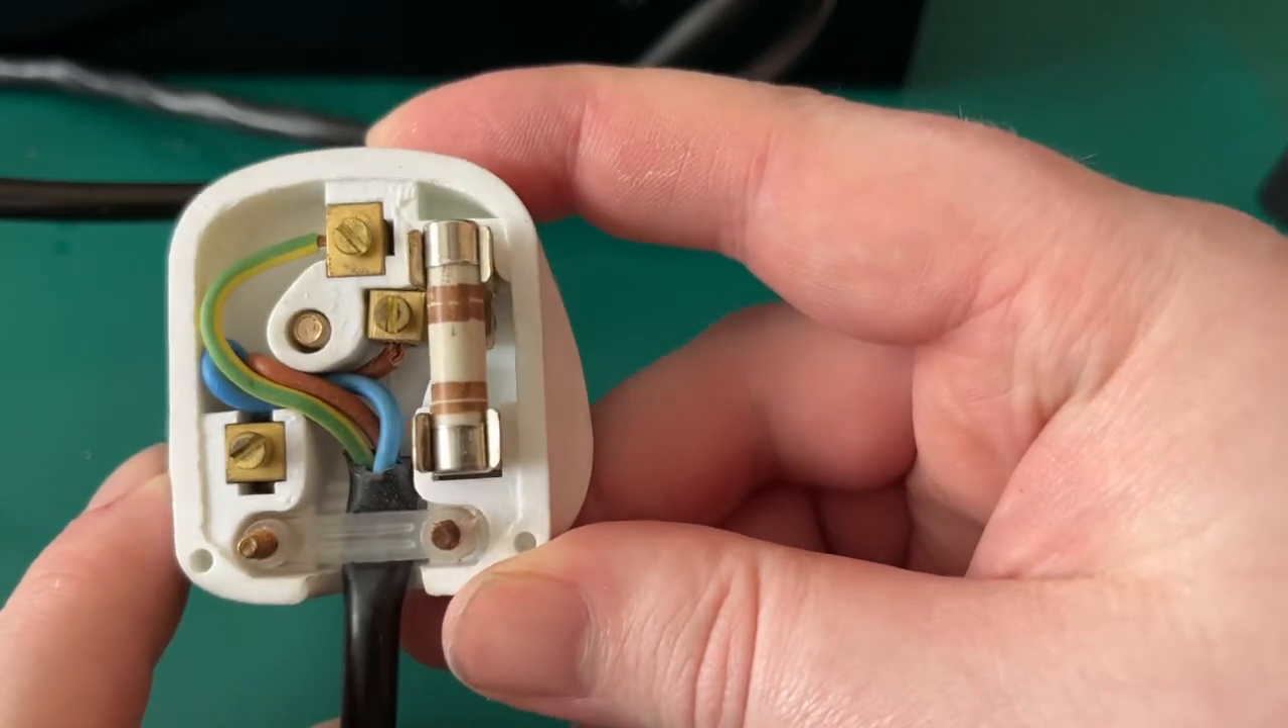I've just taken the back of the plug off.